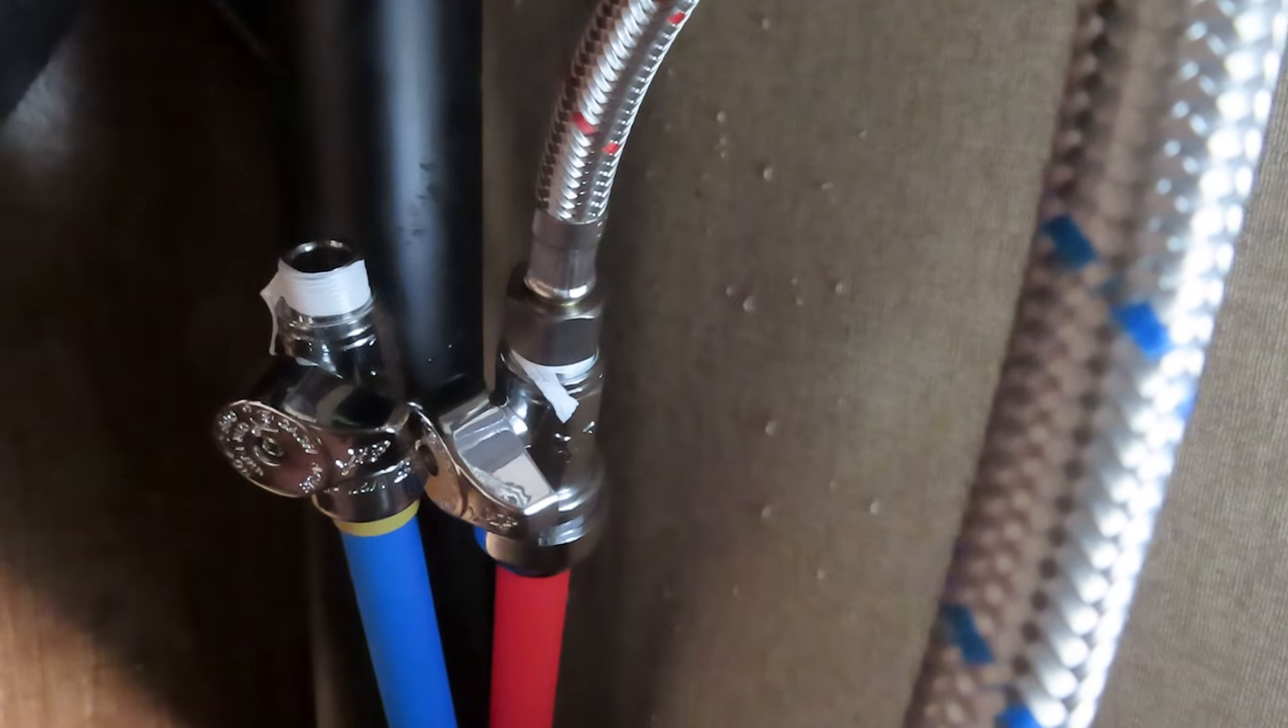I got the hot side on and now just reach in and get the cold side on.